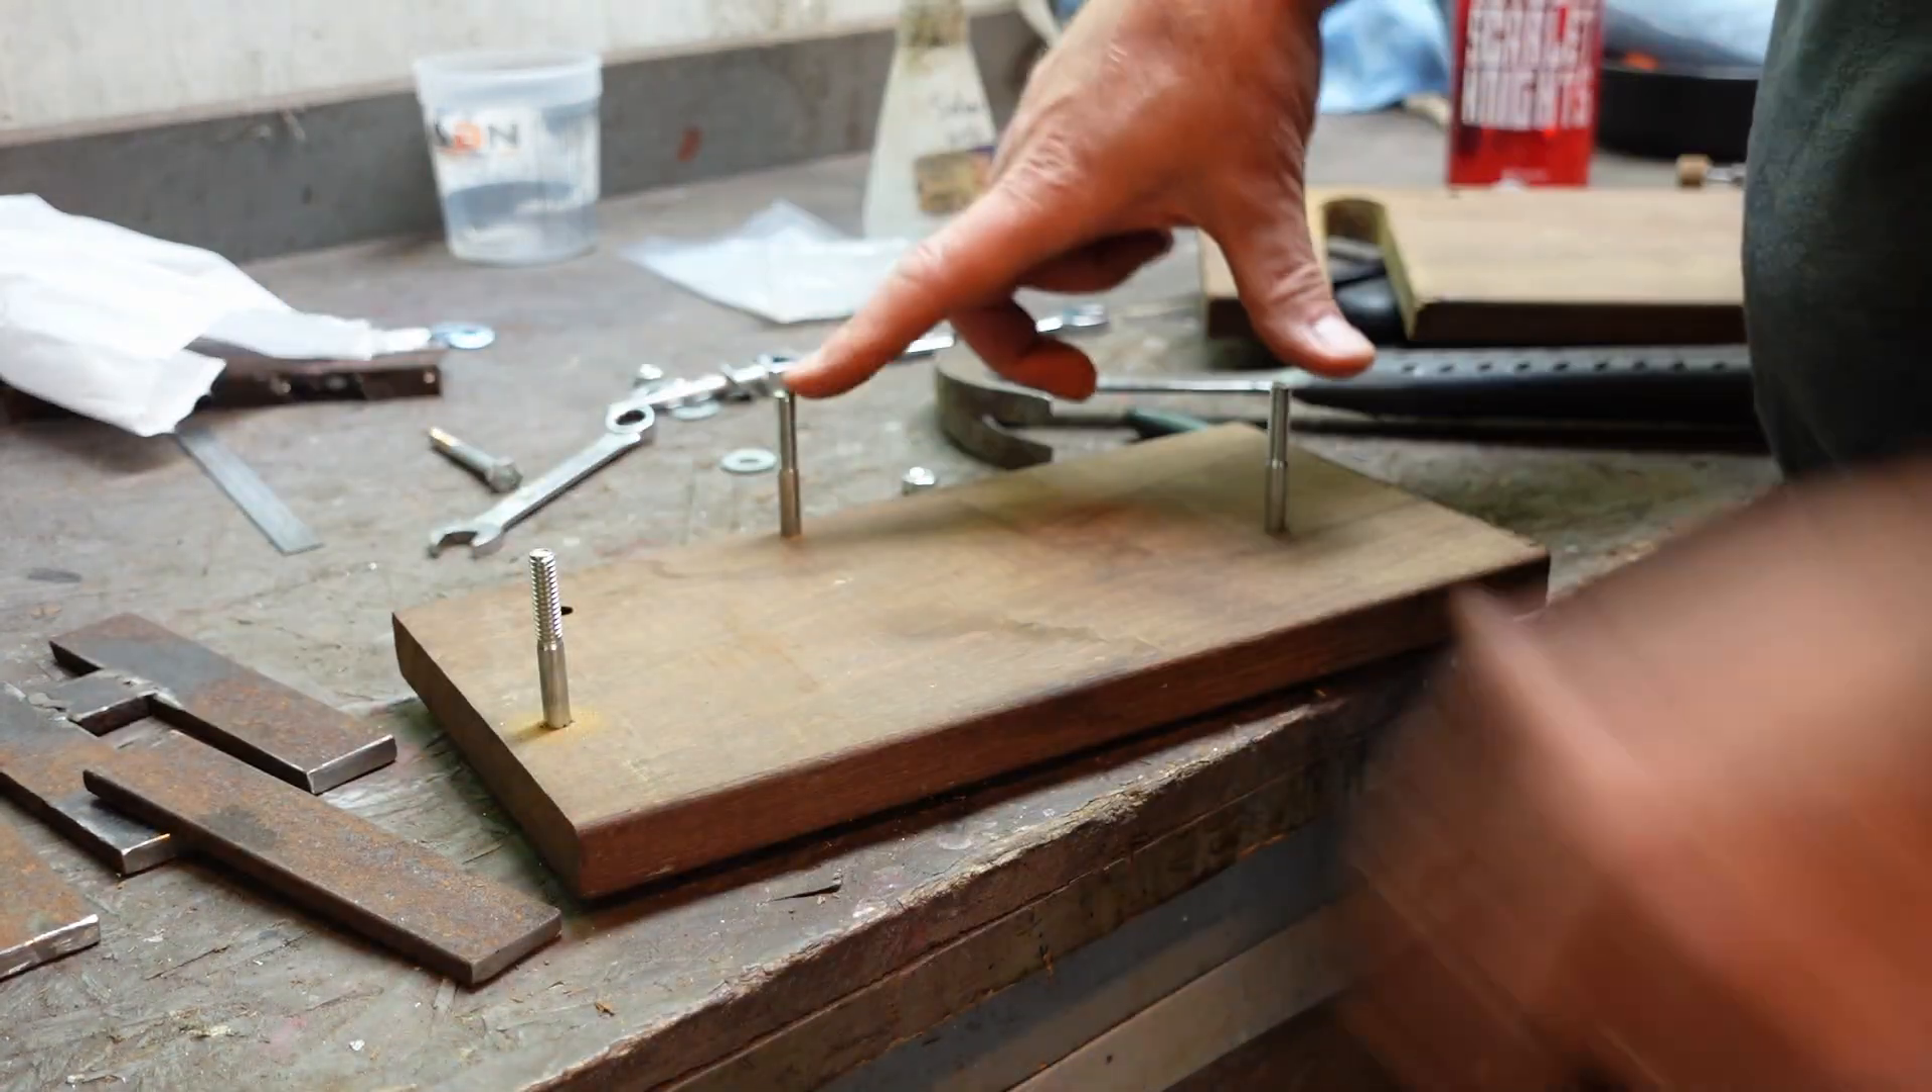Got my base, got the bolts already in there.